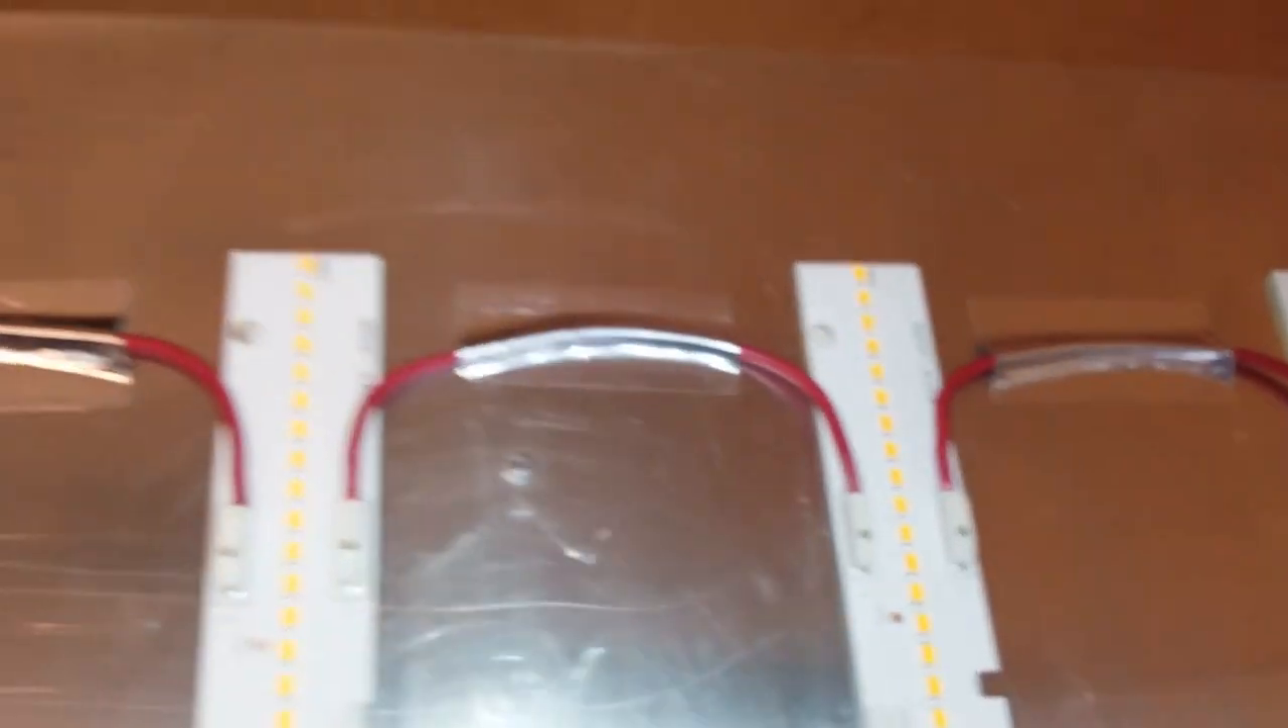I've used some, um, foil, uh, duct tape here to just, uh, secure the wire down.